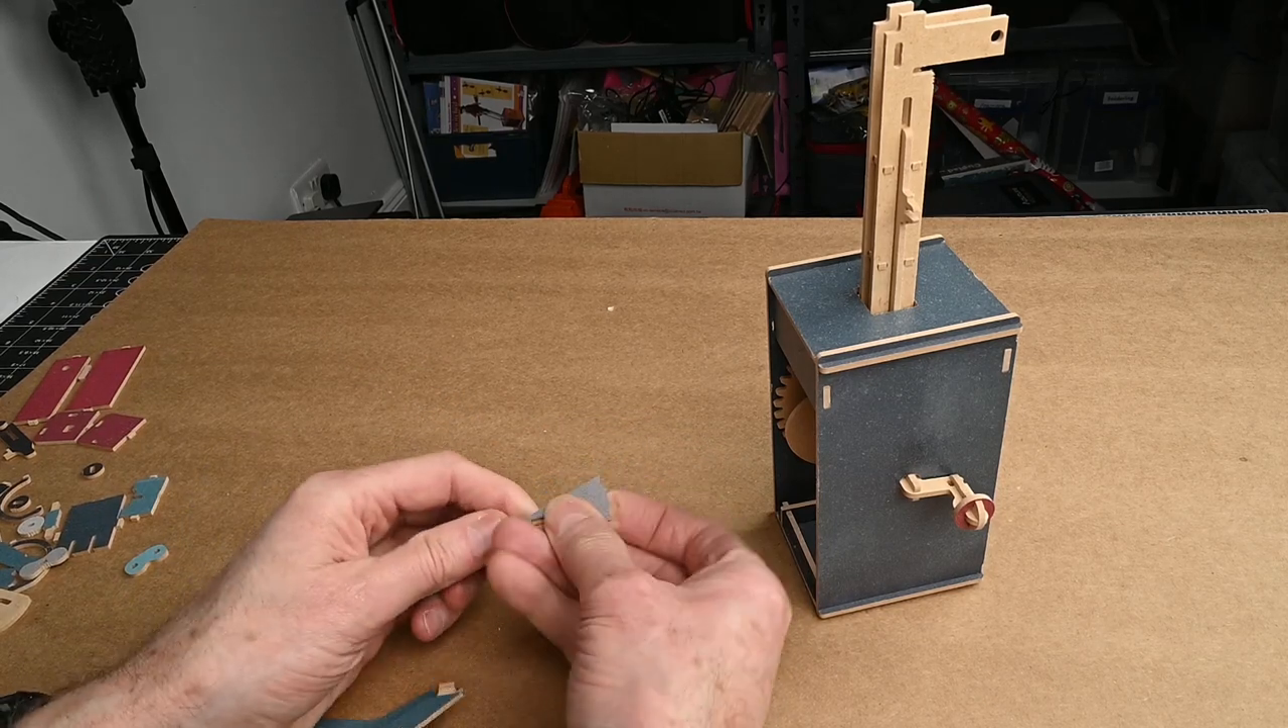So that's the box made.